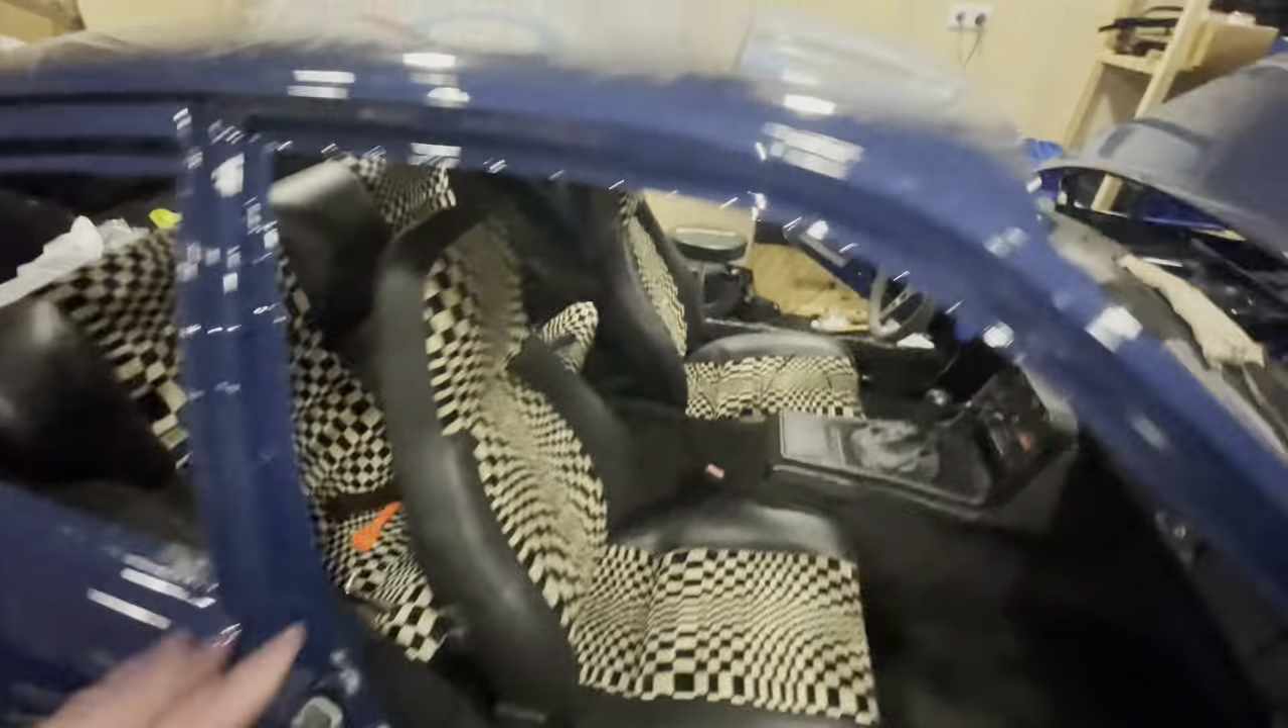Seats are installed and ready to go.